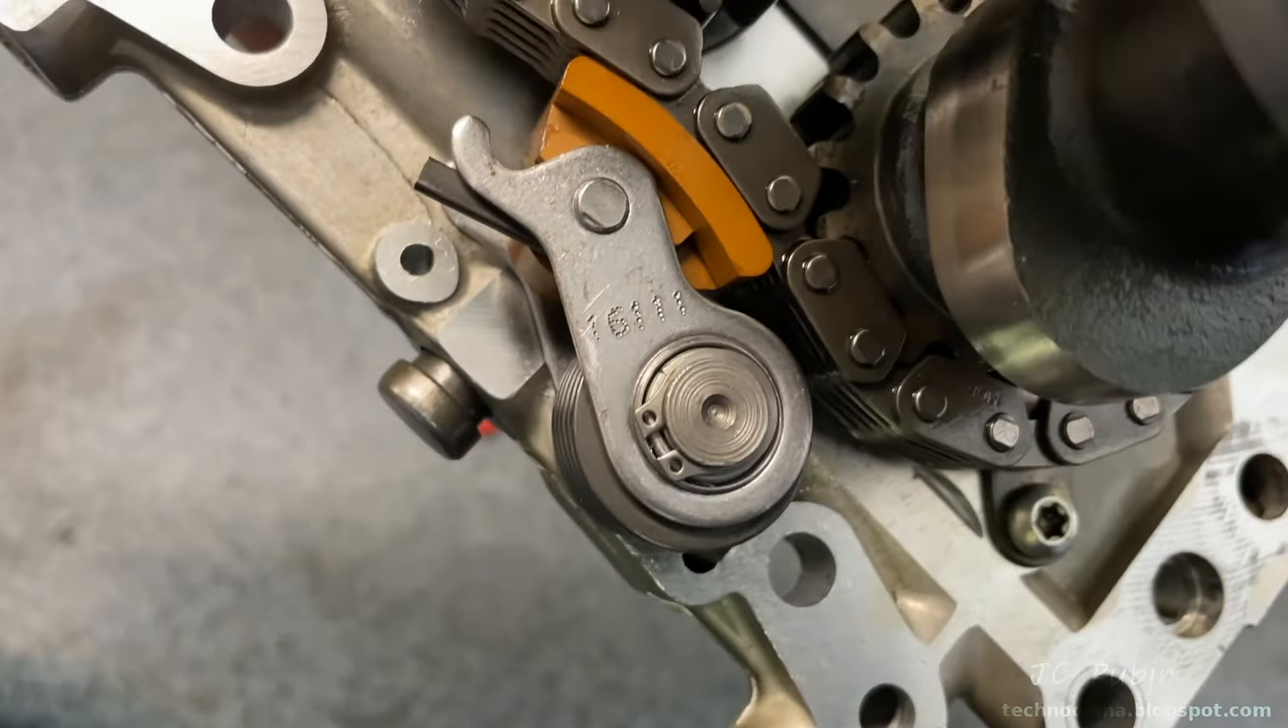So i'll apply the snap ring now in a position and this piece is now installed we now have a new tensioner in the unit.